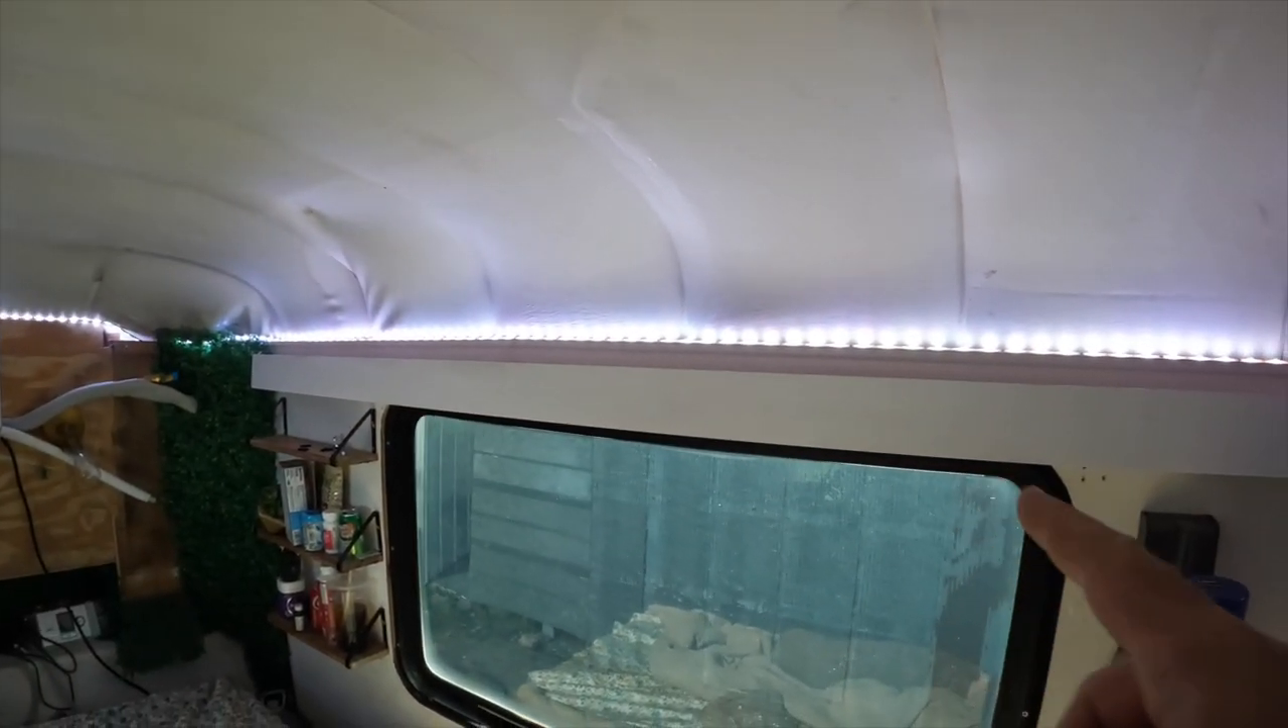I built this little channel right here to run across our roof to kind of hide the line set.